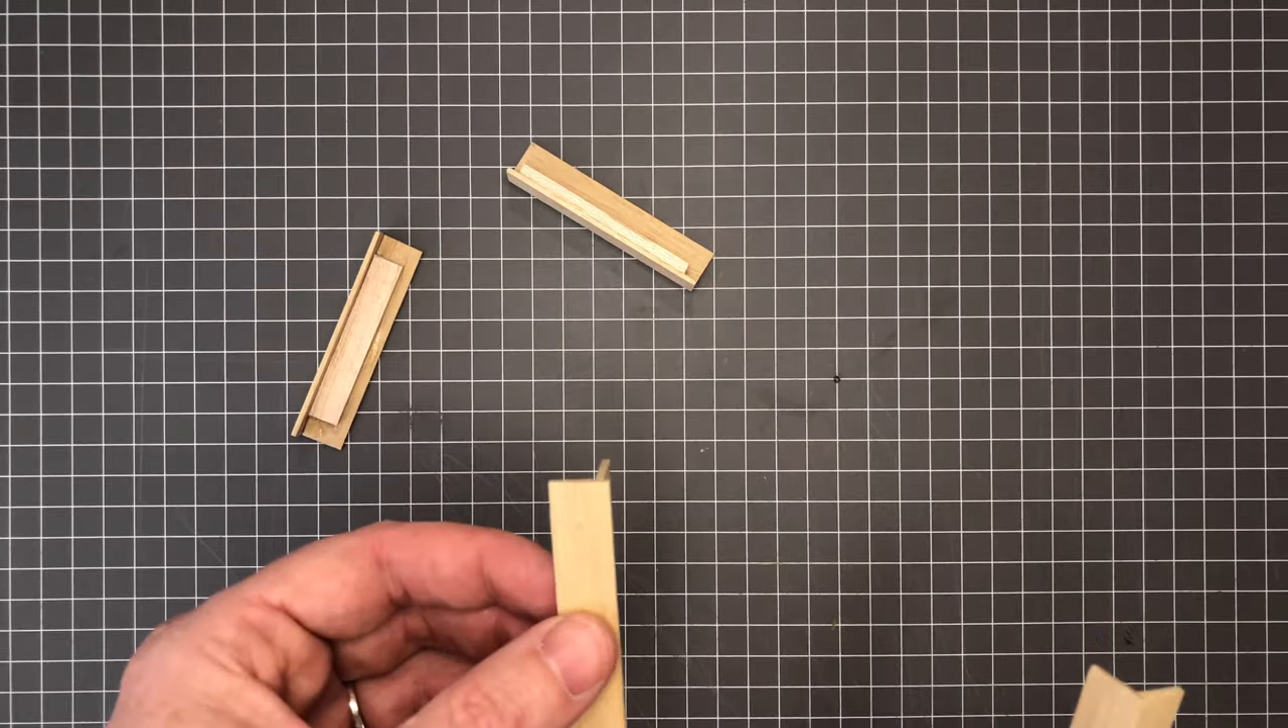So here you can see I've glued some balsa to the underside of each step.